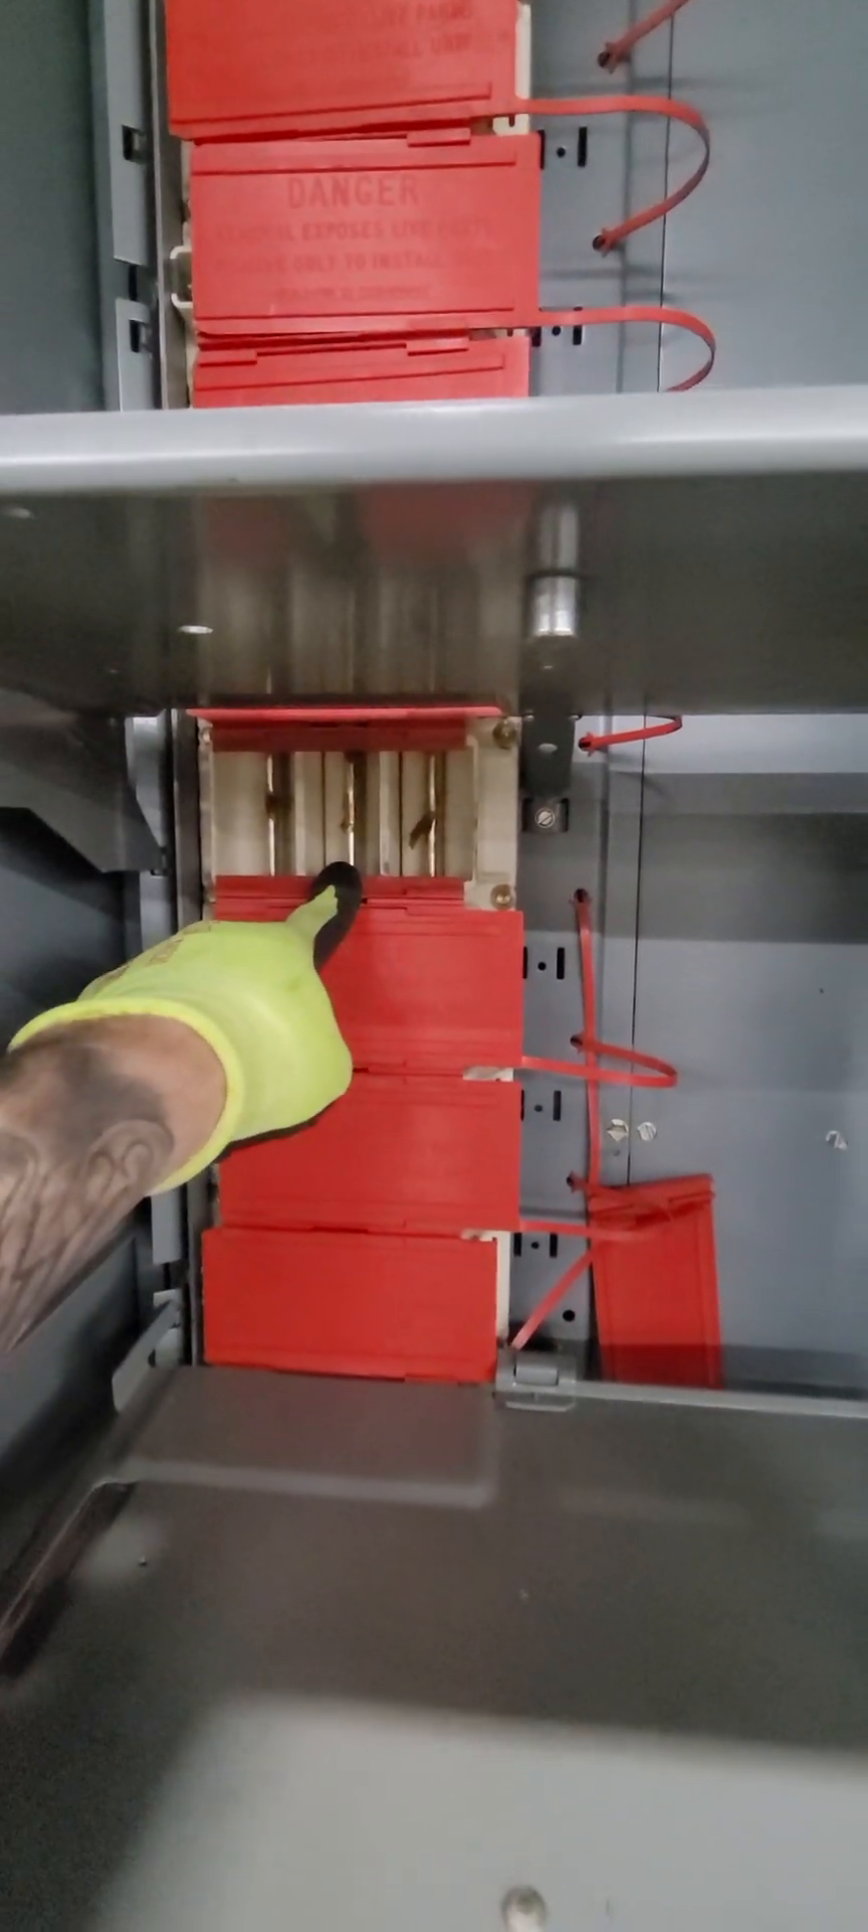We've gone ahead and removed the insulator from the top hole. That's where our stab will bite onto.